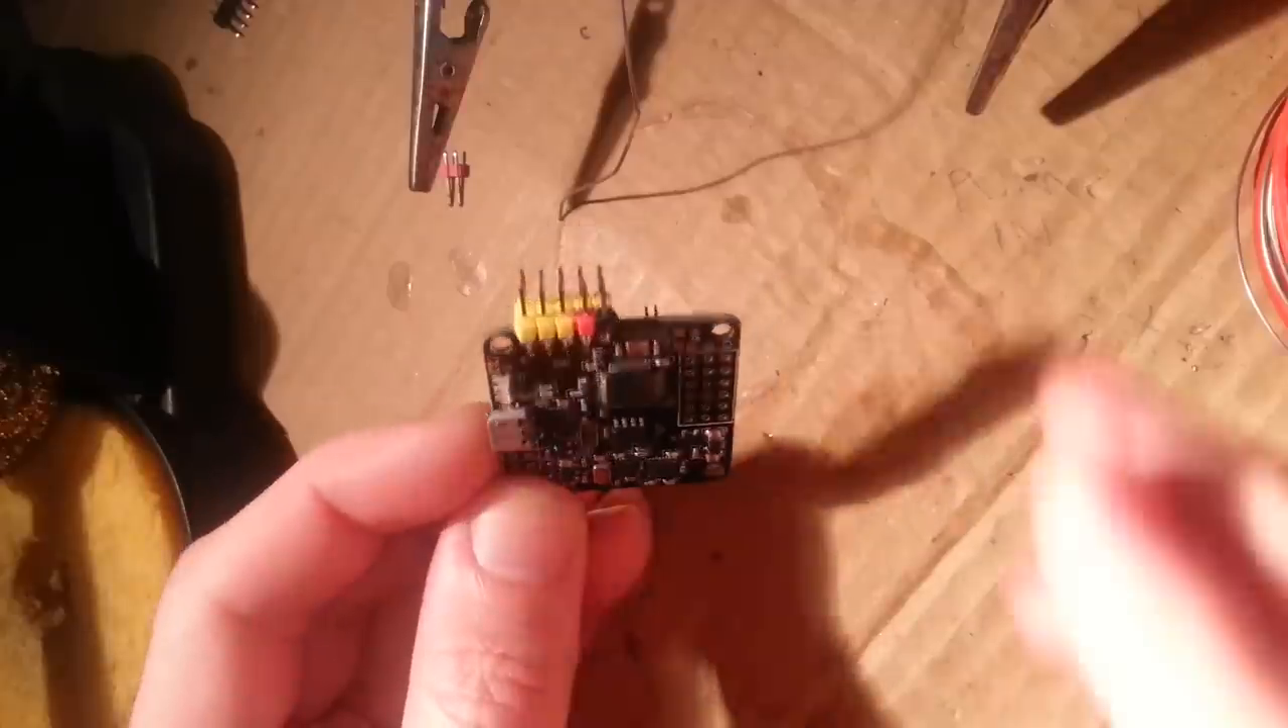There we go, we've got some pin headers attached.